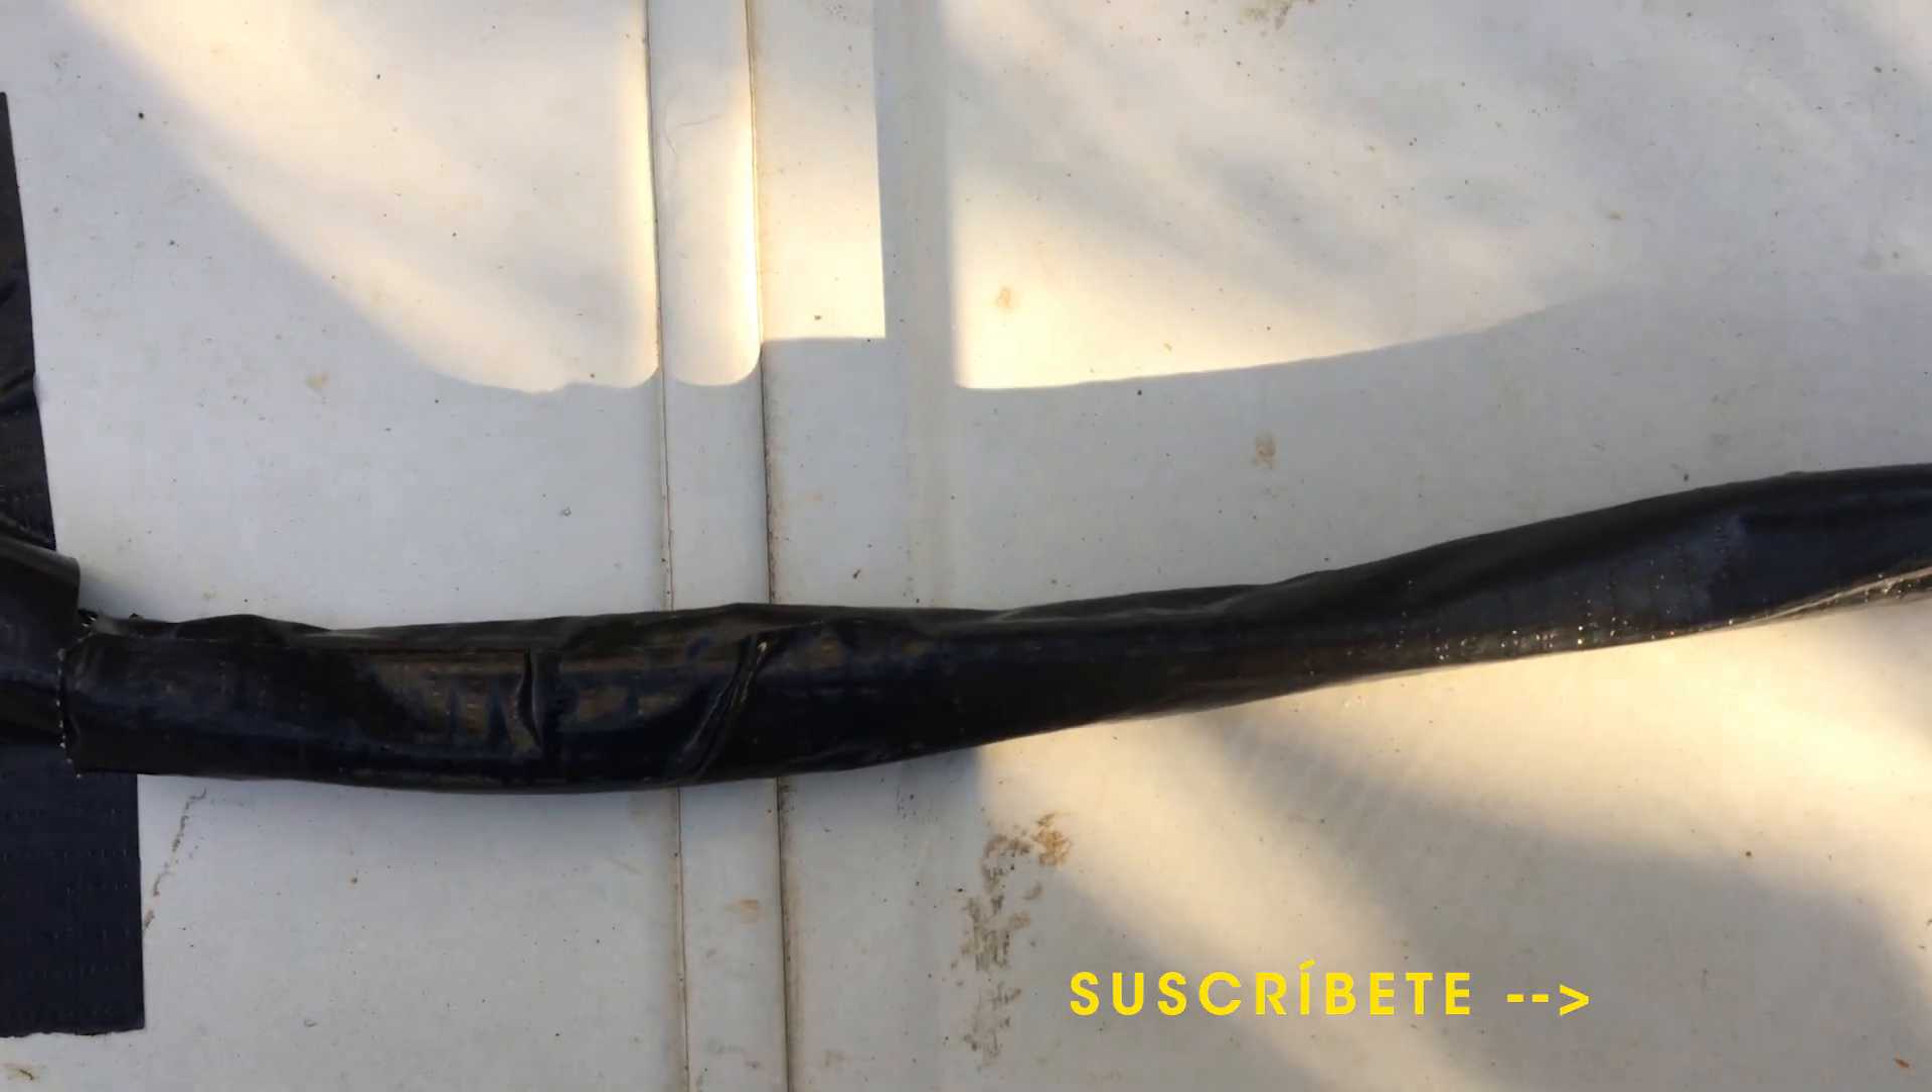He puesto cinta americana para proteger los cables Para que queden fijos y no estén en movimiento.